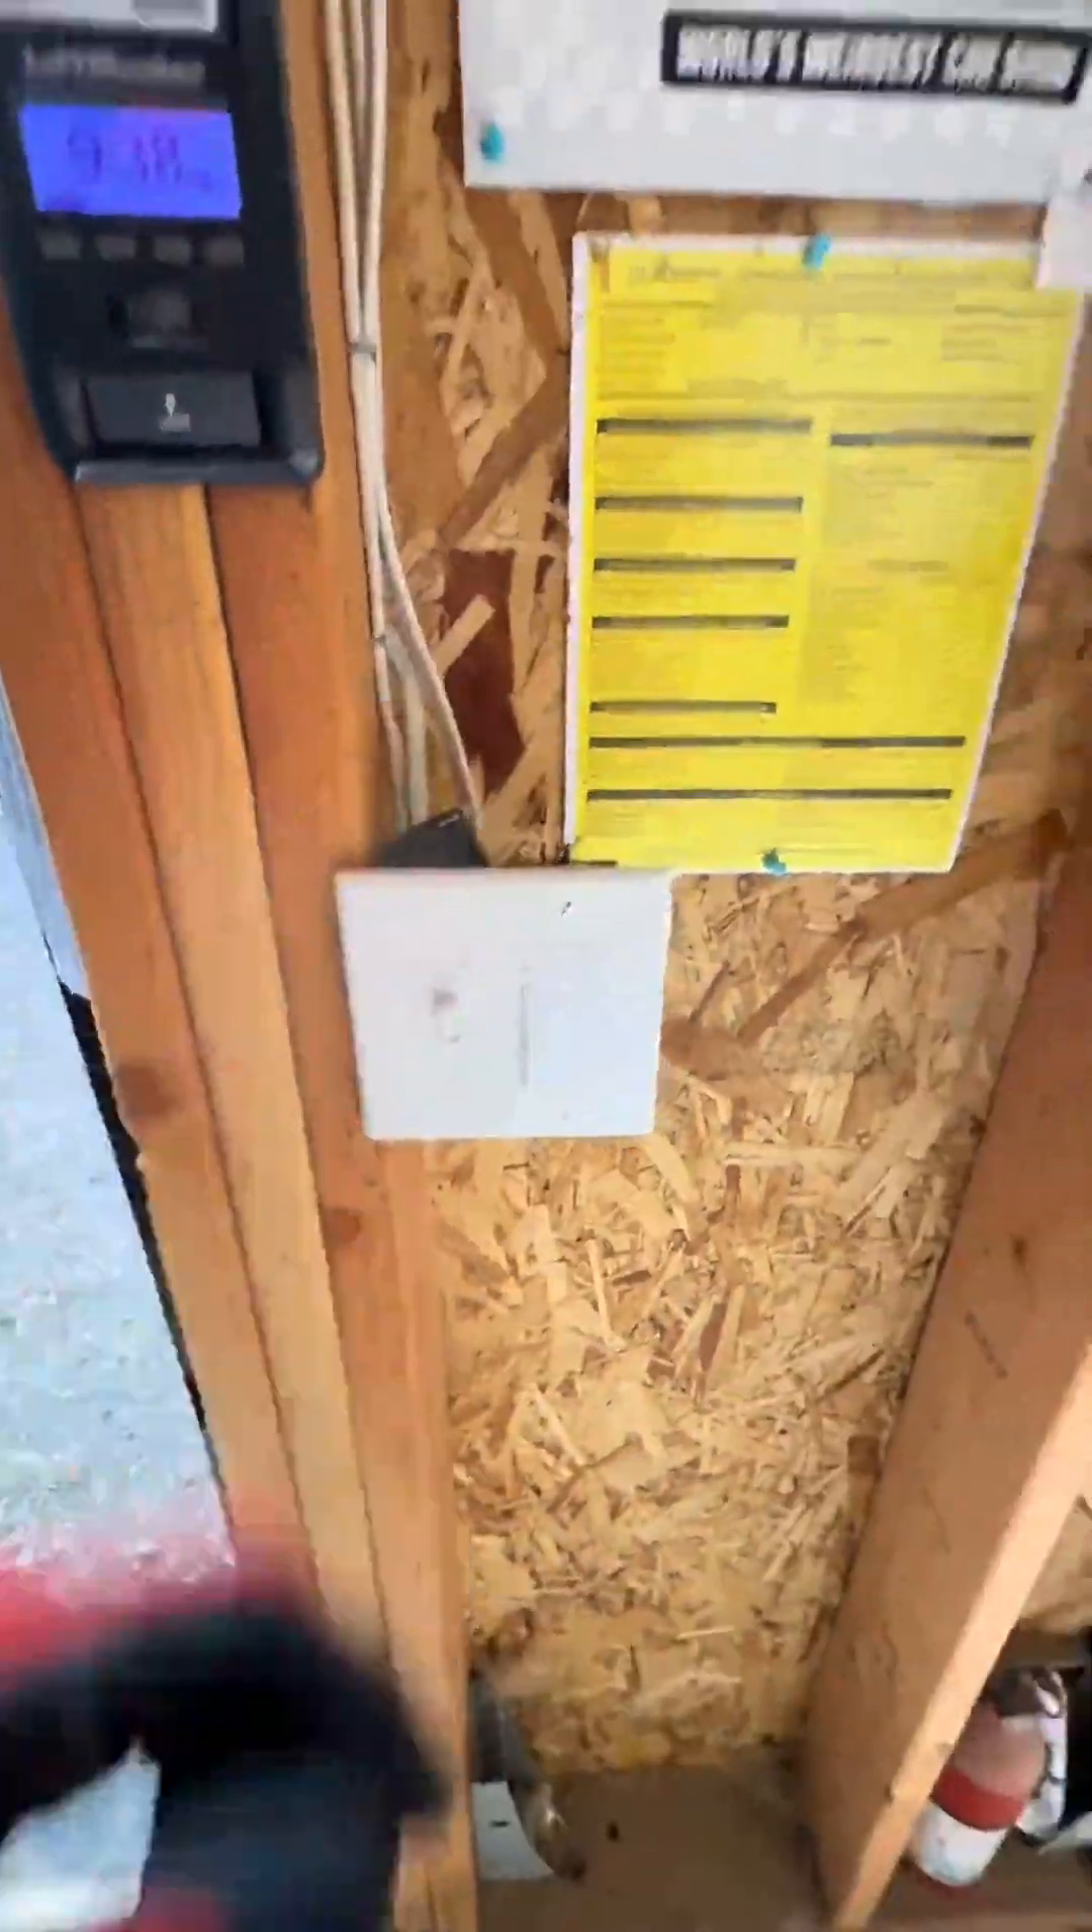I've got the cover on and I probably should have tested it before but I turned the power on and let's see what happens.